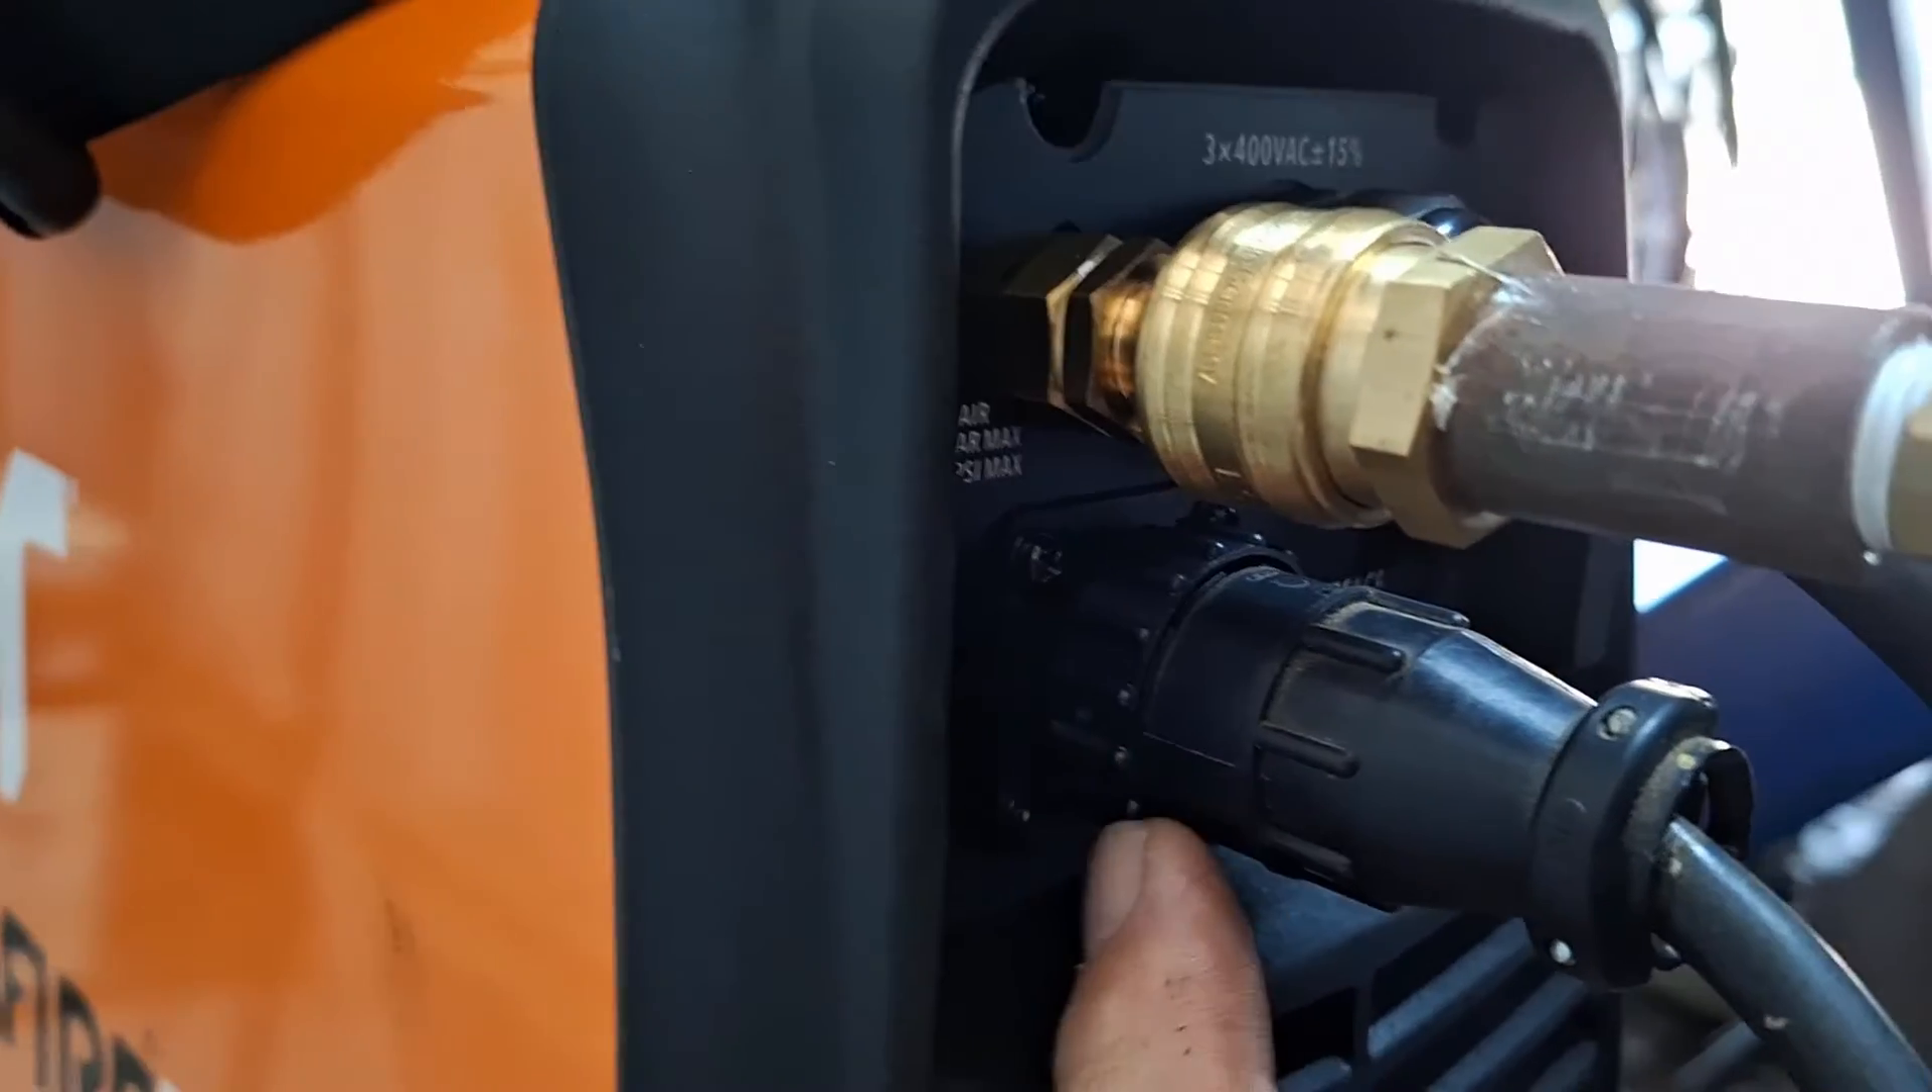I've also got the airline connected into here.